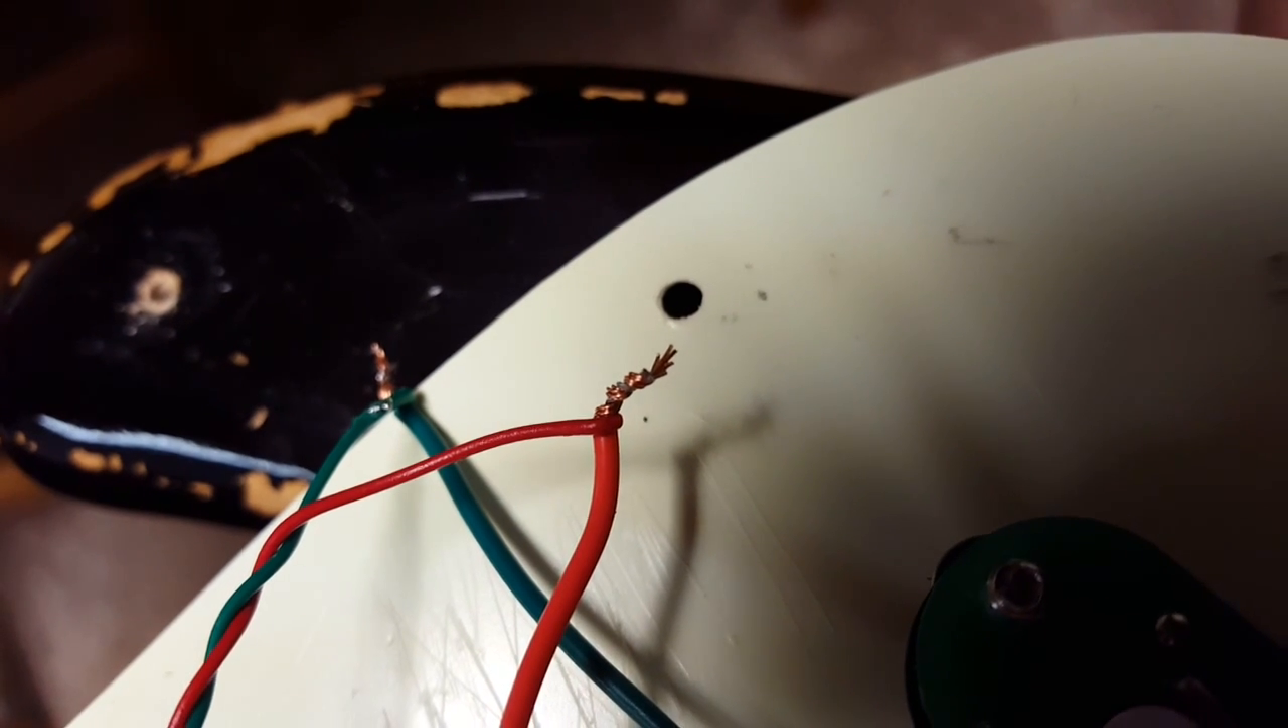What I've done is I've actually twisted the two wires together like a twist tie.